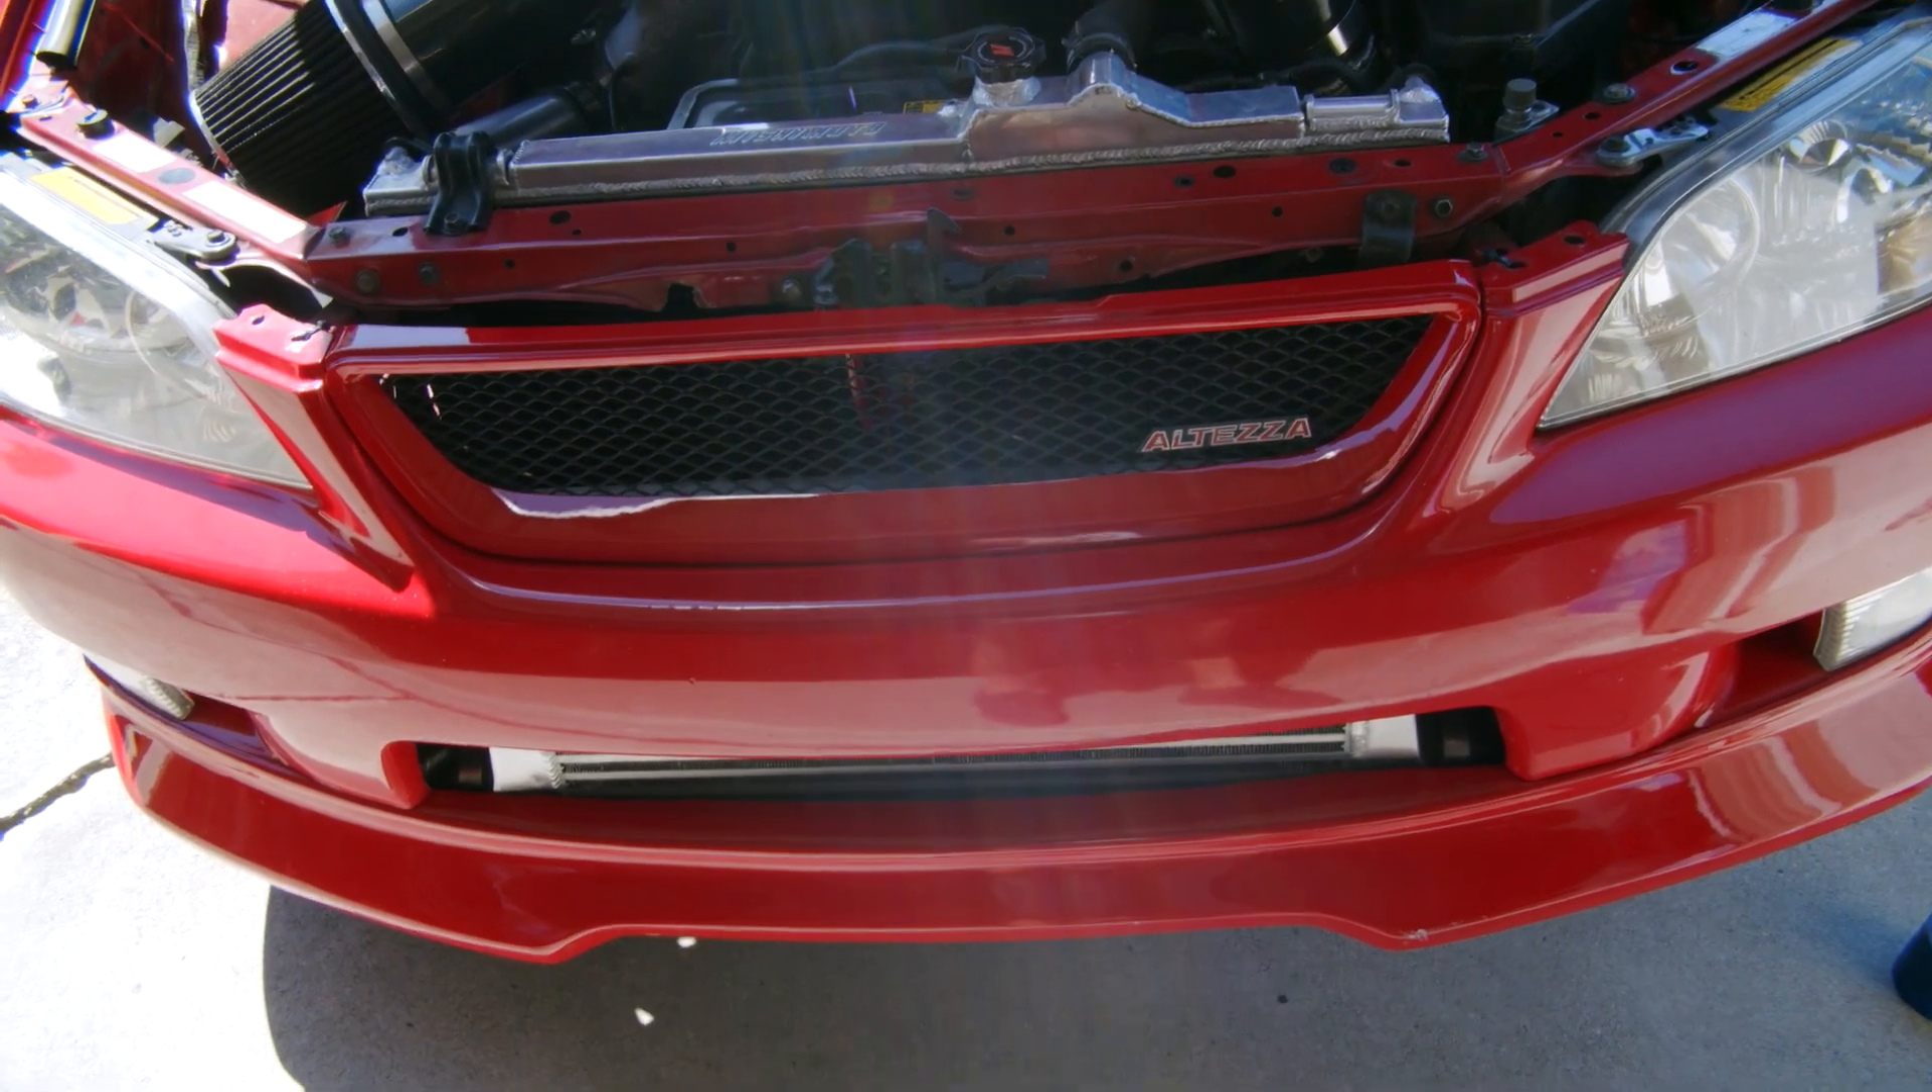Check this out grill's mounted perfectly now because the intercooler sits low enough to where it's not bending this bumper up.